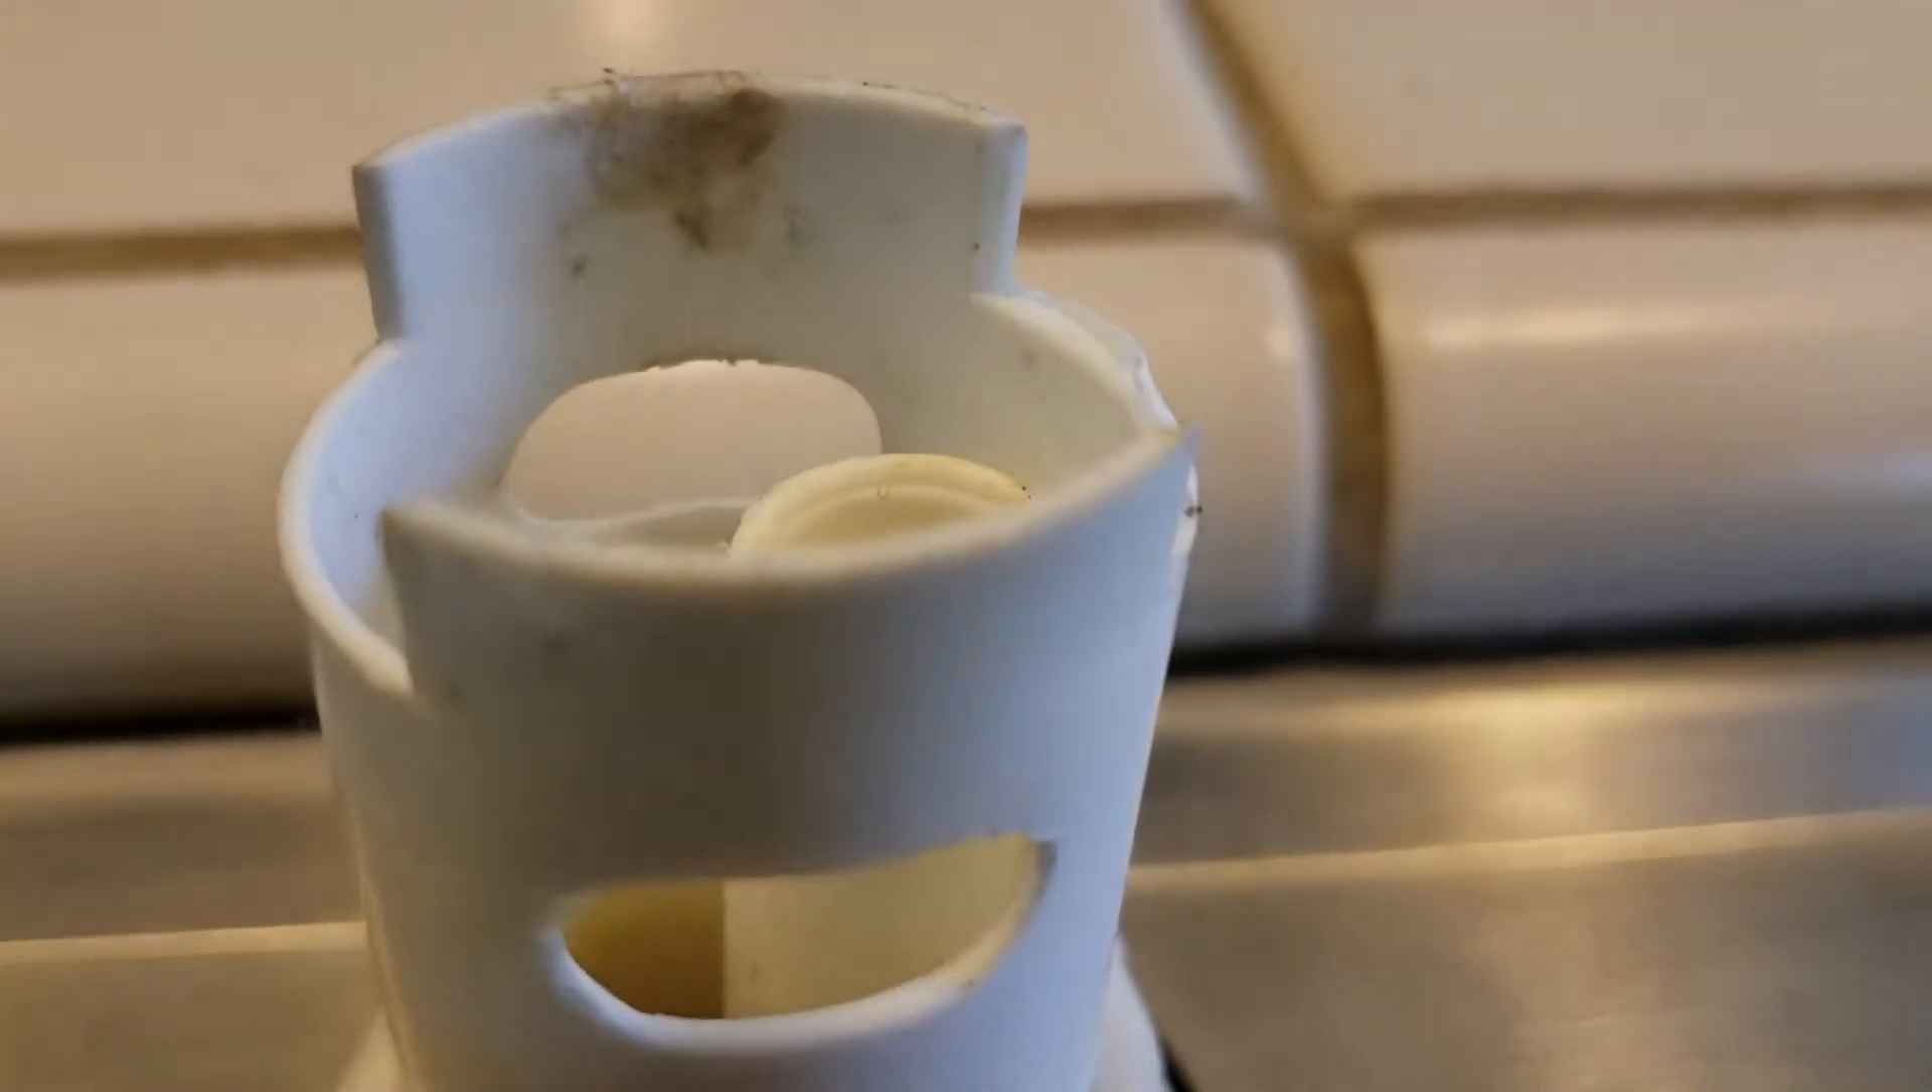So, but the only thing that's missing off here is the cap. At the top, there's a little plastic piece that pops into place.